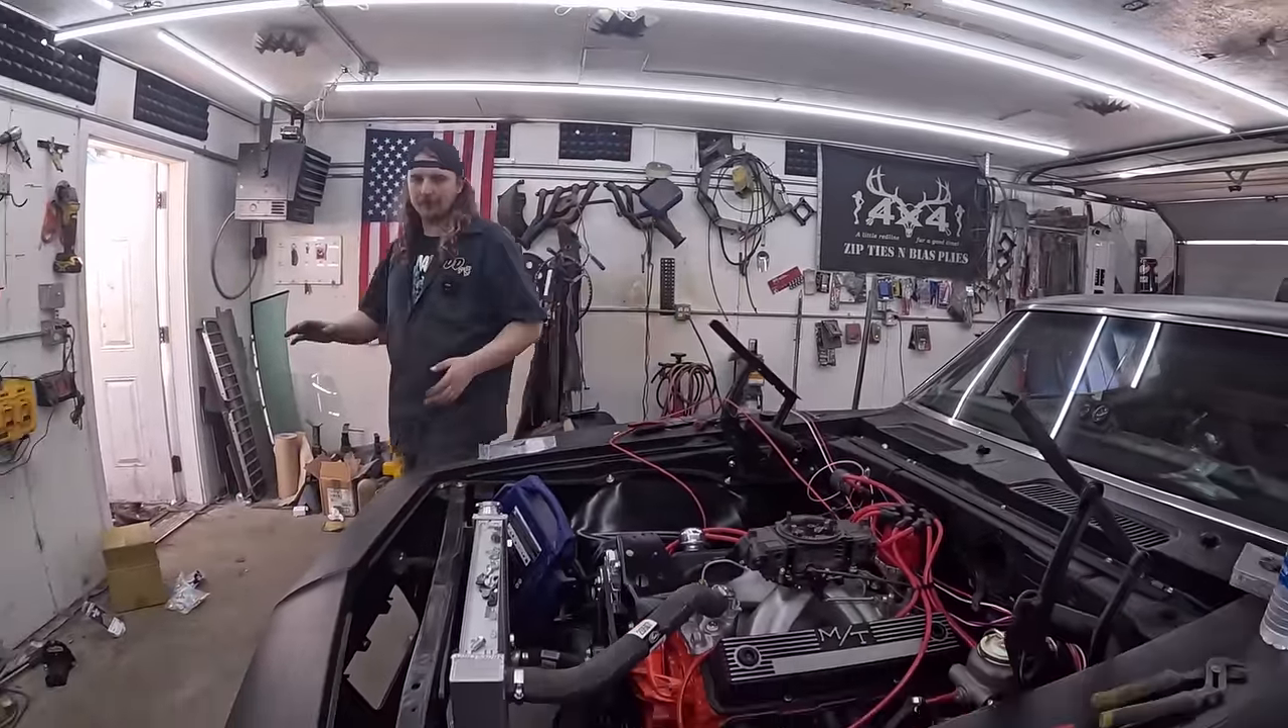So we have the wiring just kind of rigged up.